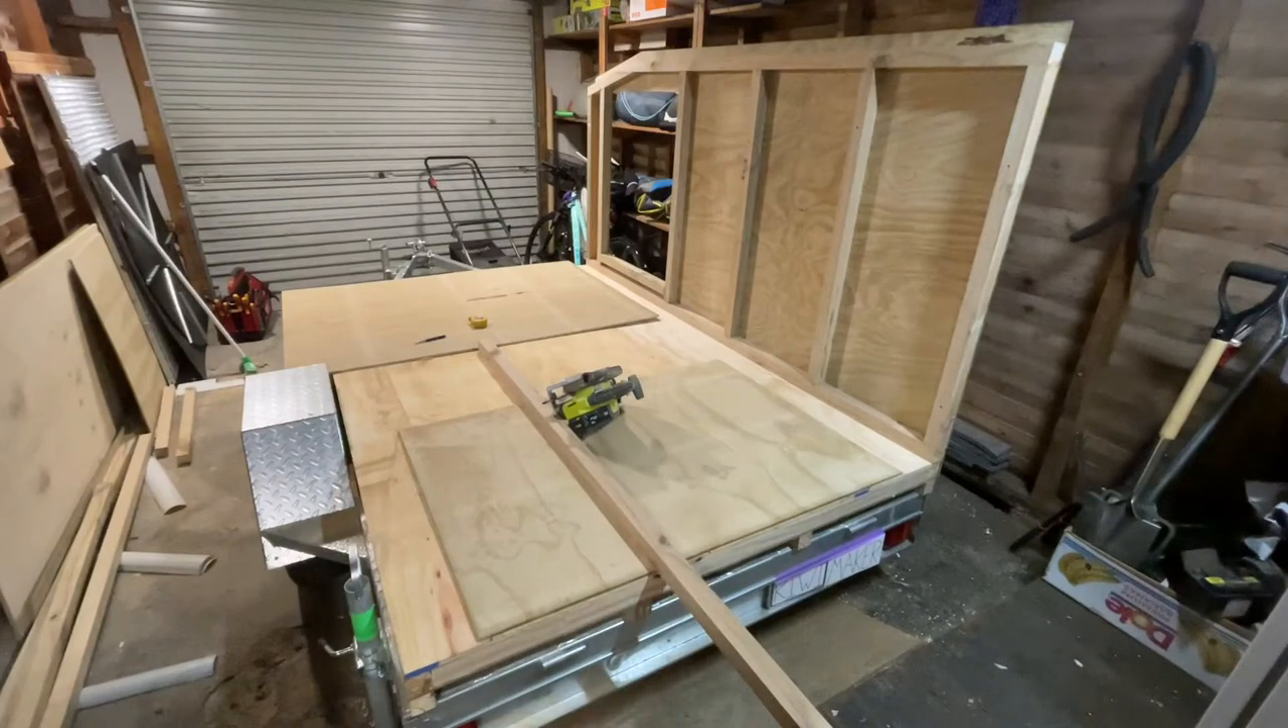Wall number one is up and it looks pretty cool.